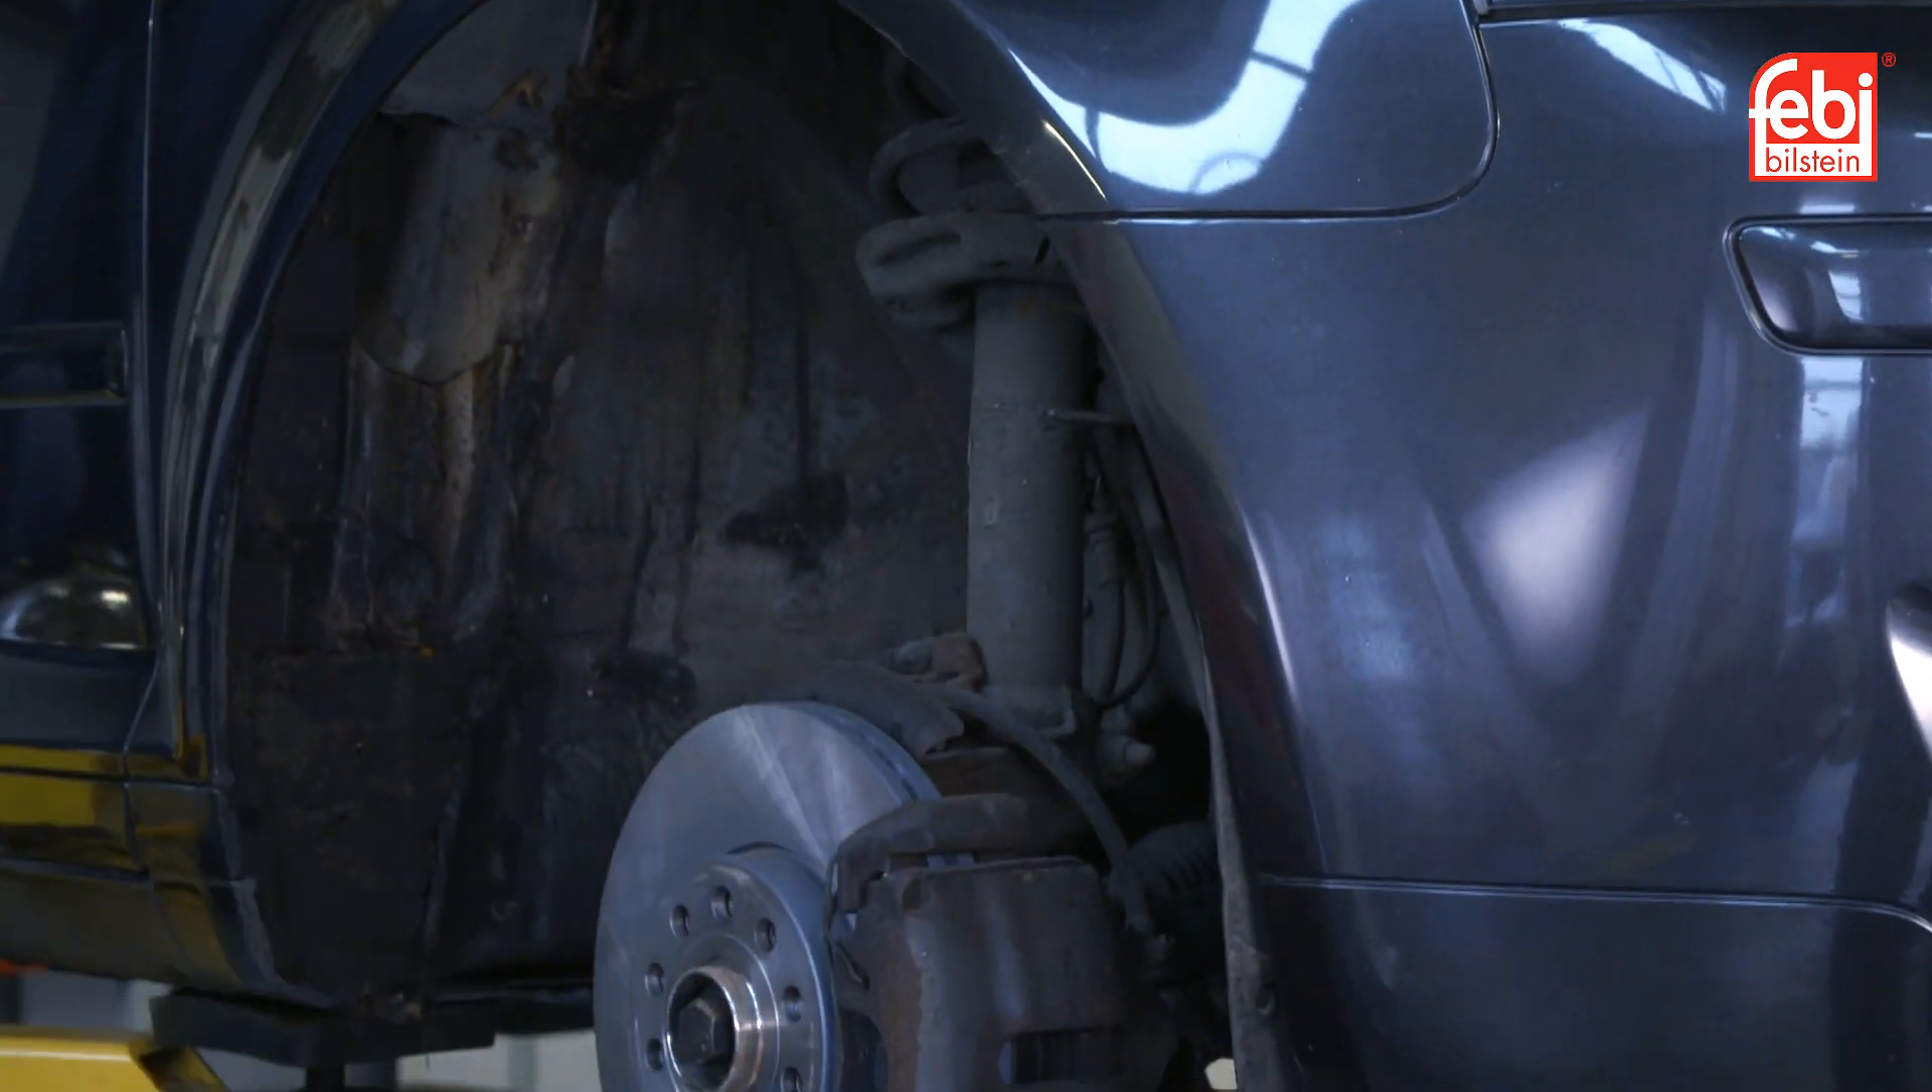Firstly, the vehicle was raised and the right front wheel was removed, followed by the wheel arch liner and any other additional covers to gain access to the other parts that required removal.